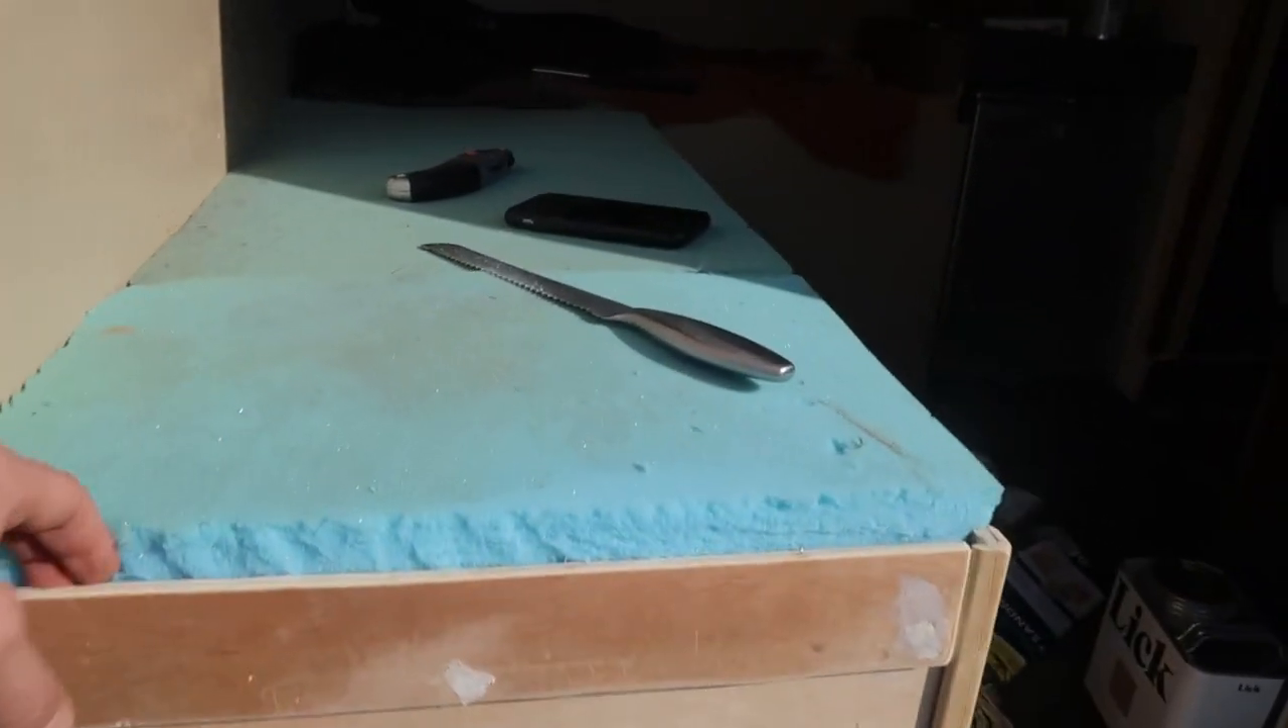I've put a lip here just to keep the cushion in.